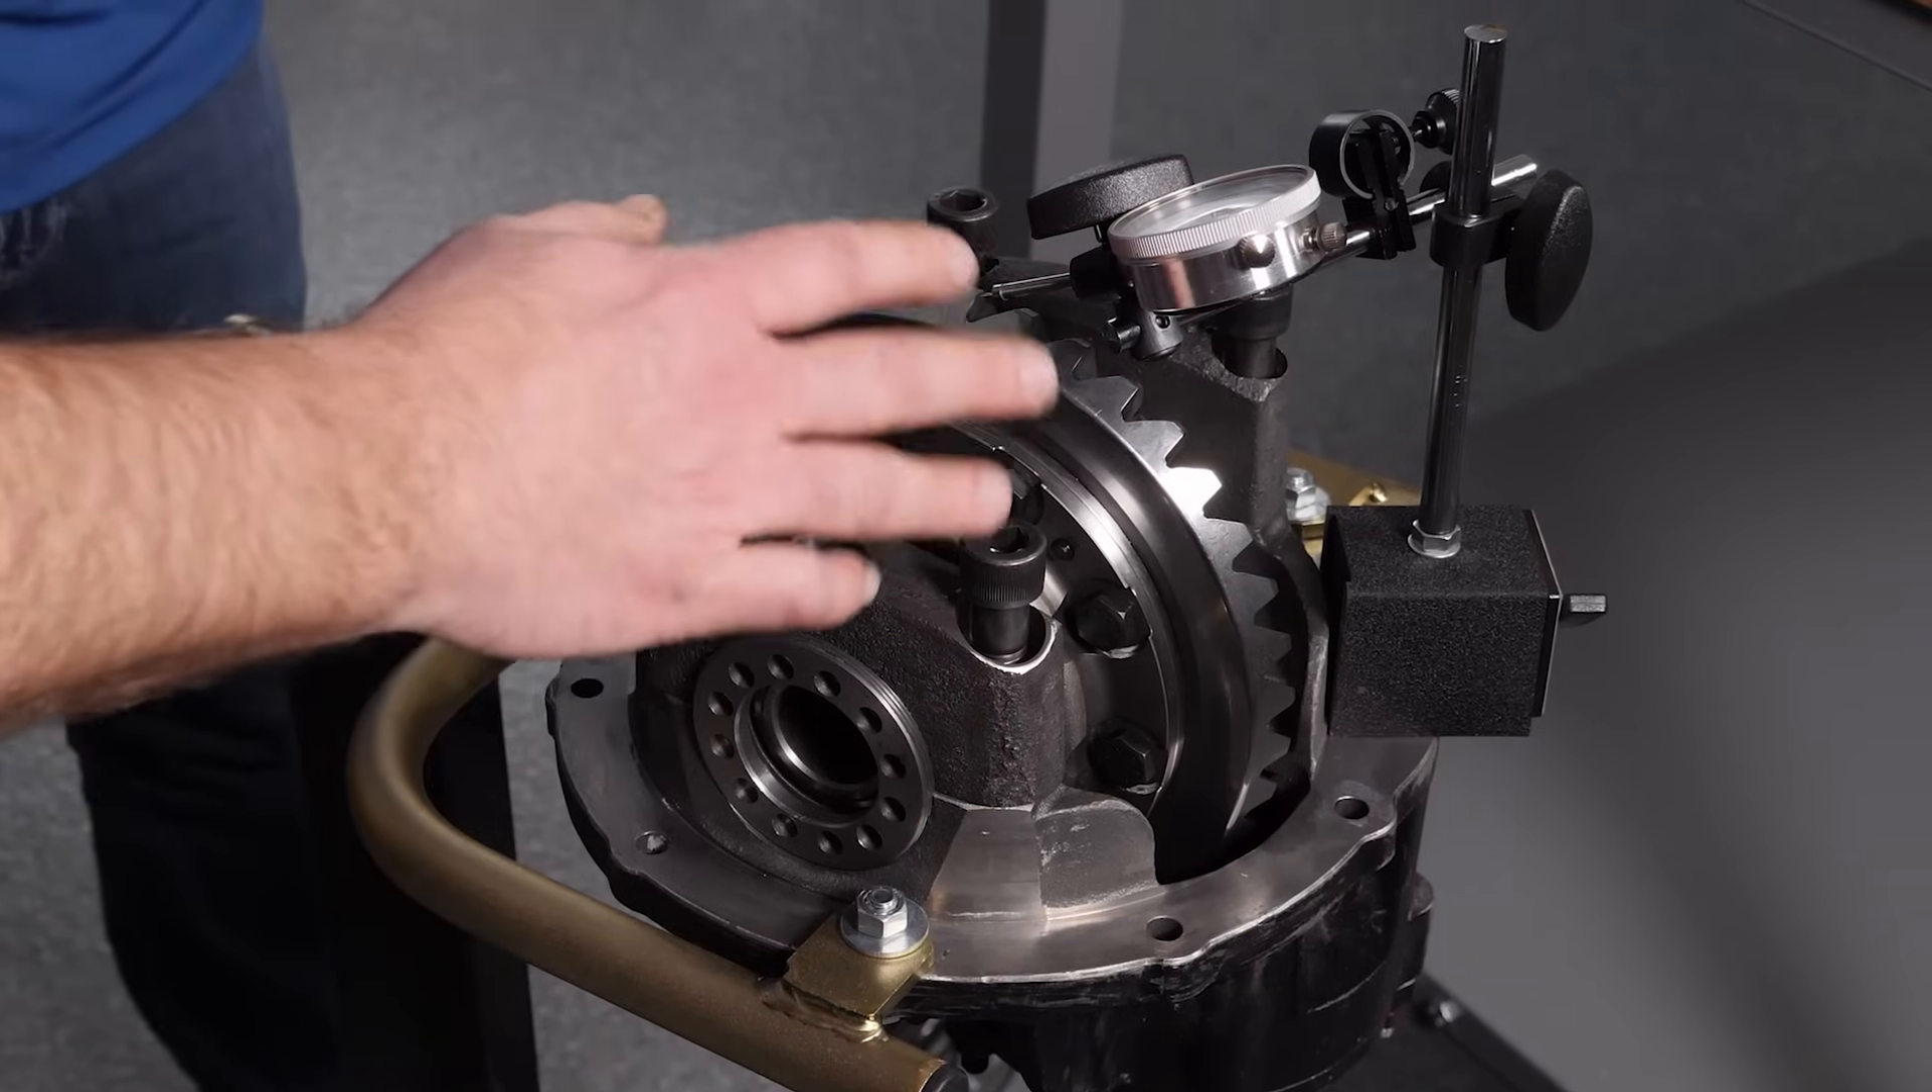So what we've done here is put our ring and pinion differential assembly into the housing.